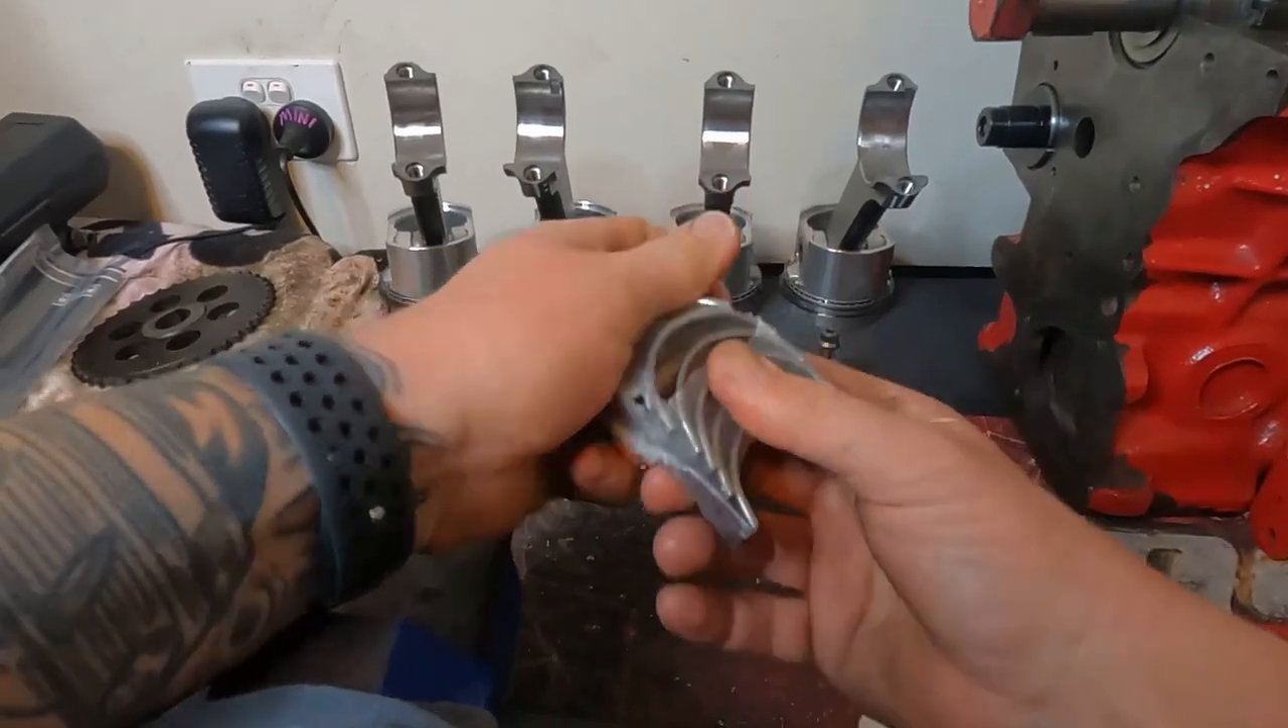So now we have all the pistons assembled to the conrods.